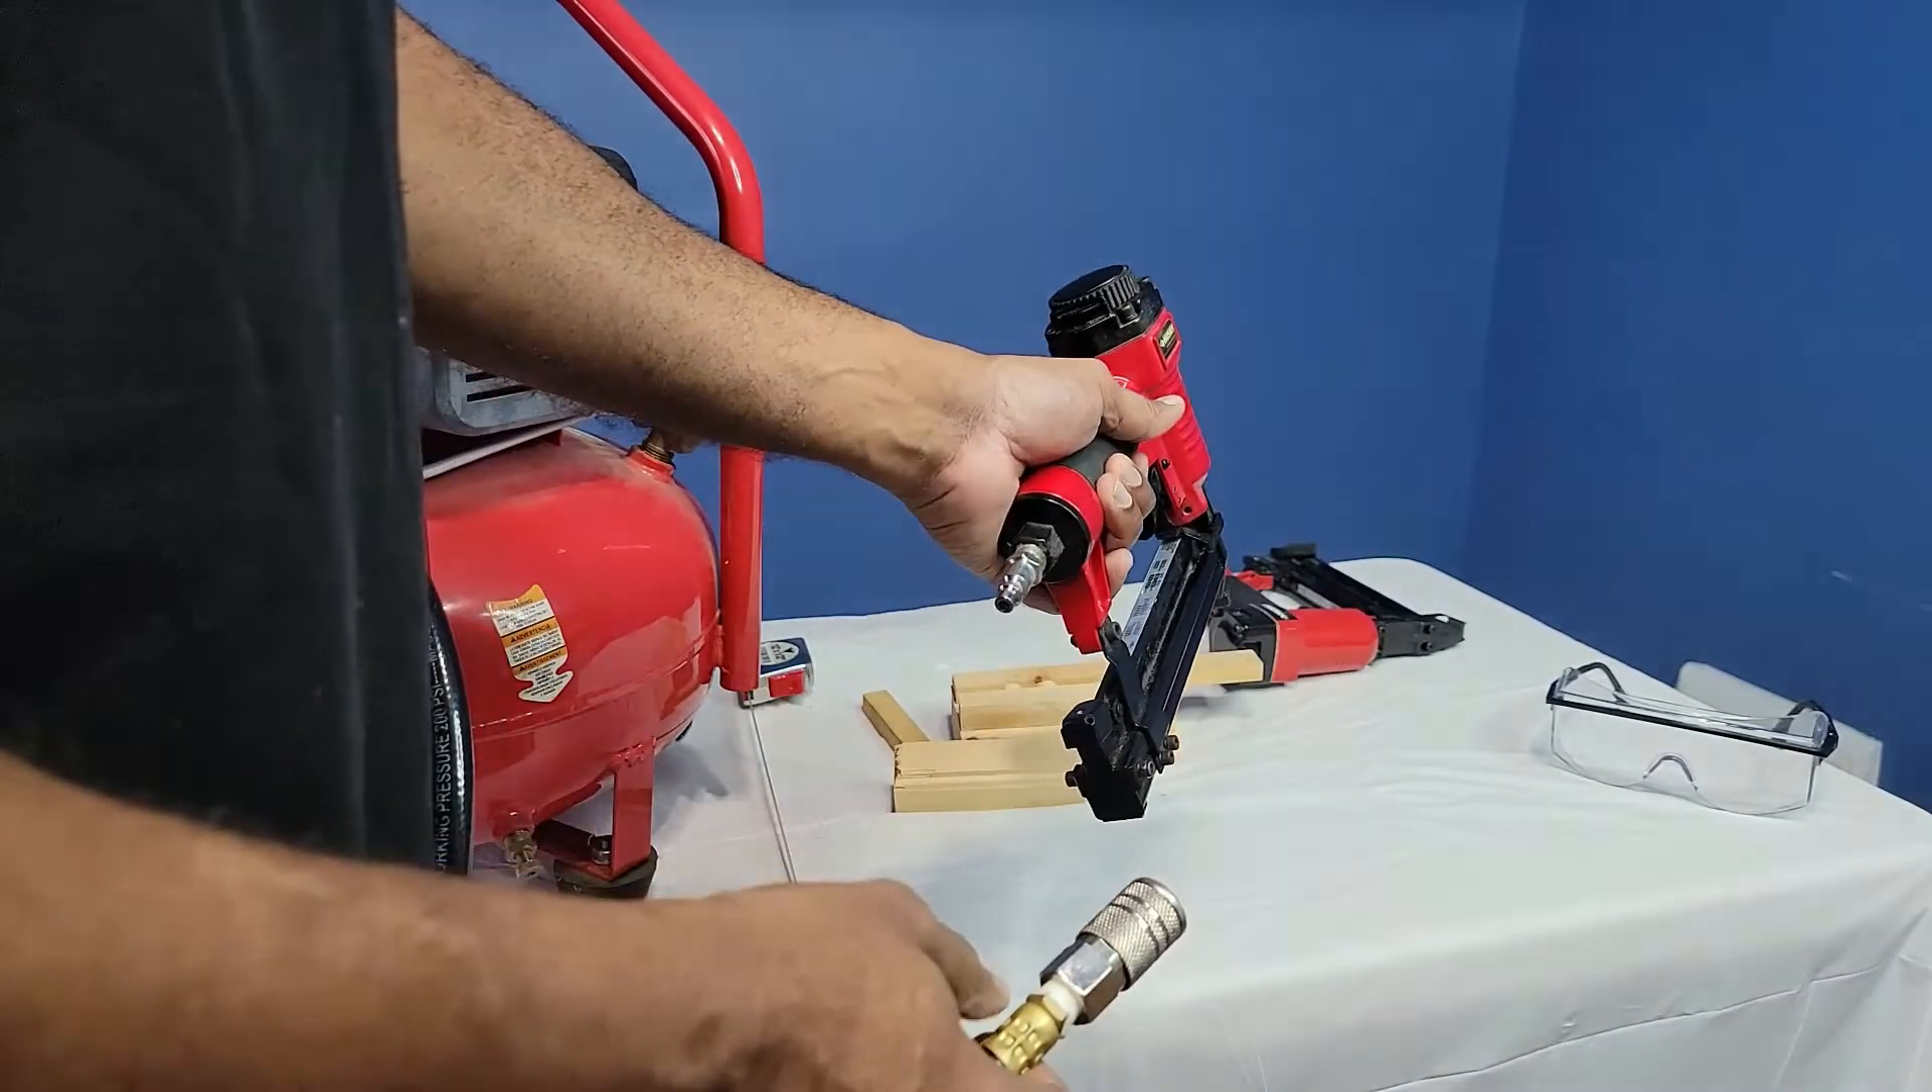Now we're going to attach the hose to the gun. Right now I have it unplugged.